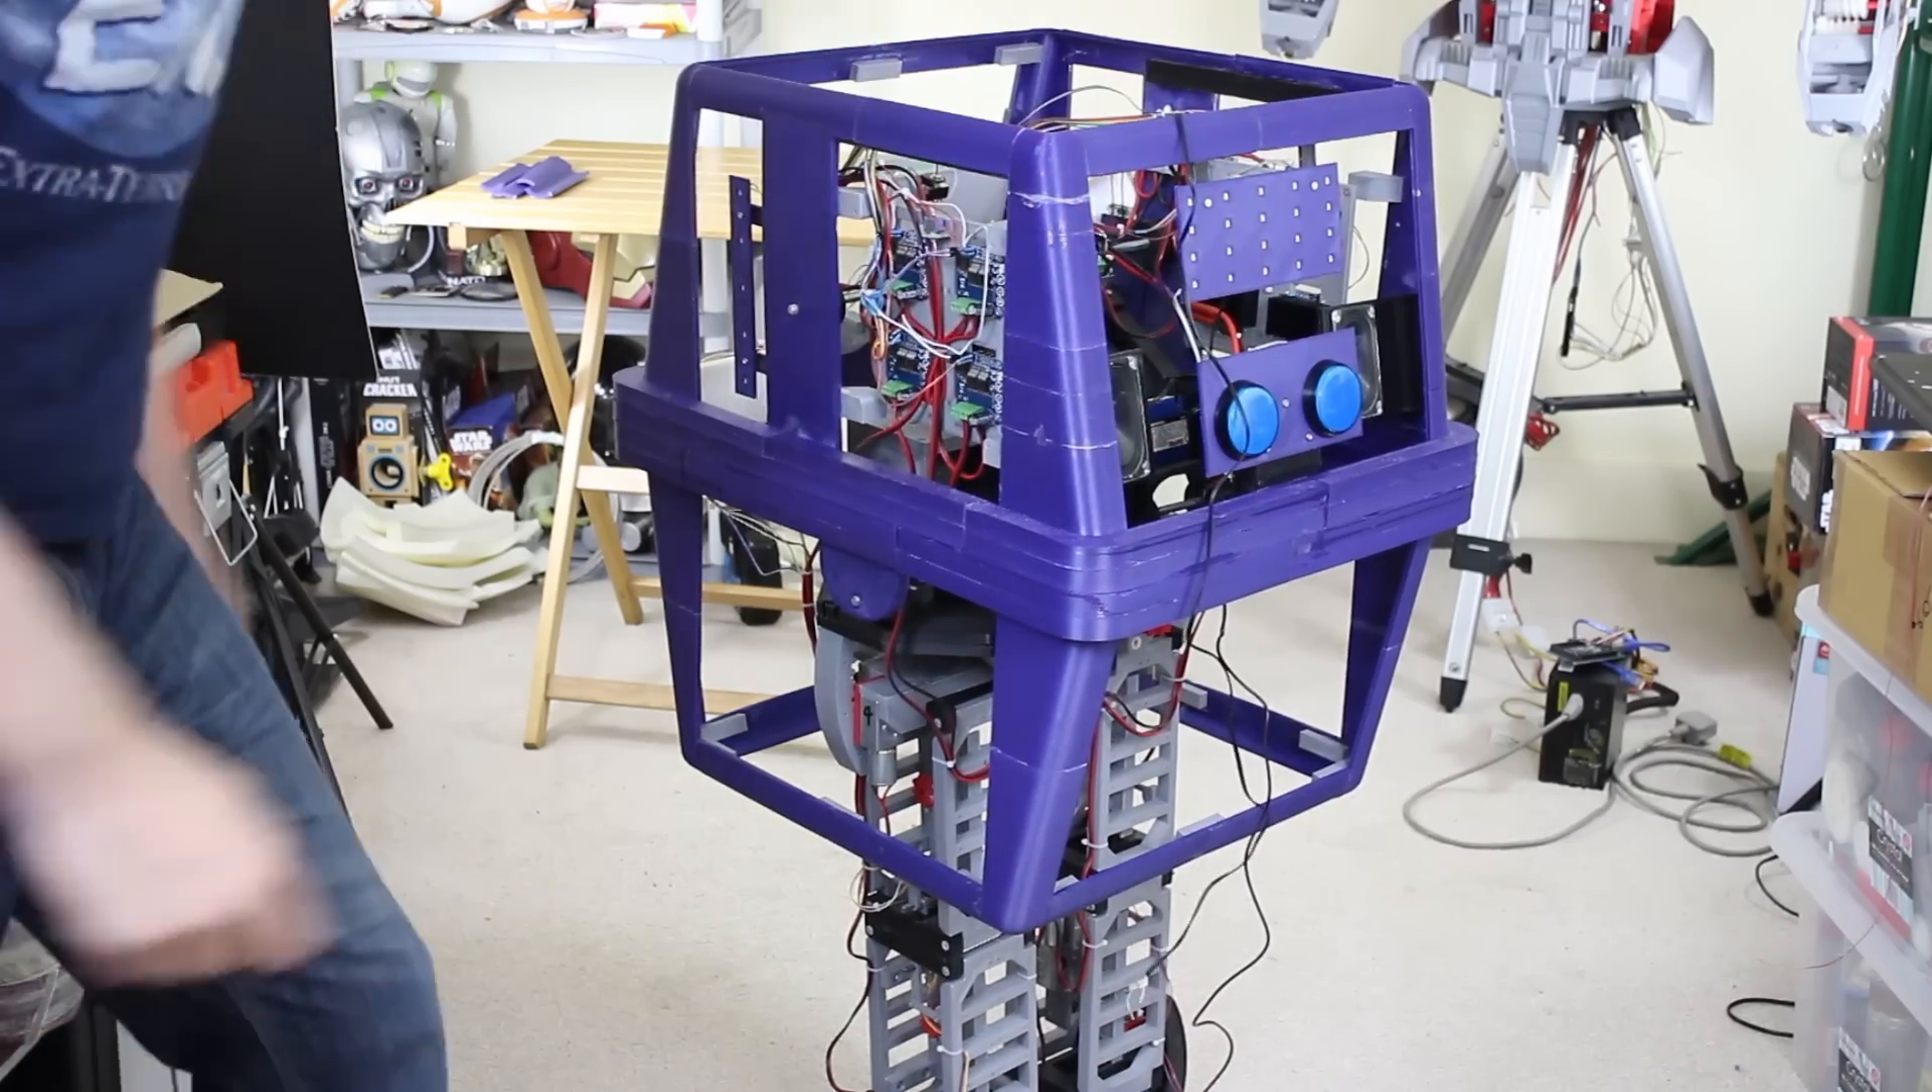All my corners are stuck on now and they seem pretty robust they're good enough anyway I think and I've got my front panels fitted here.